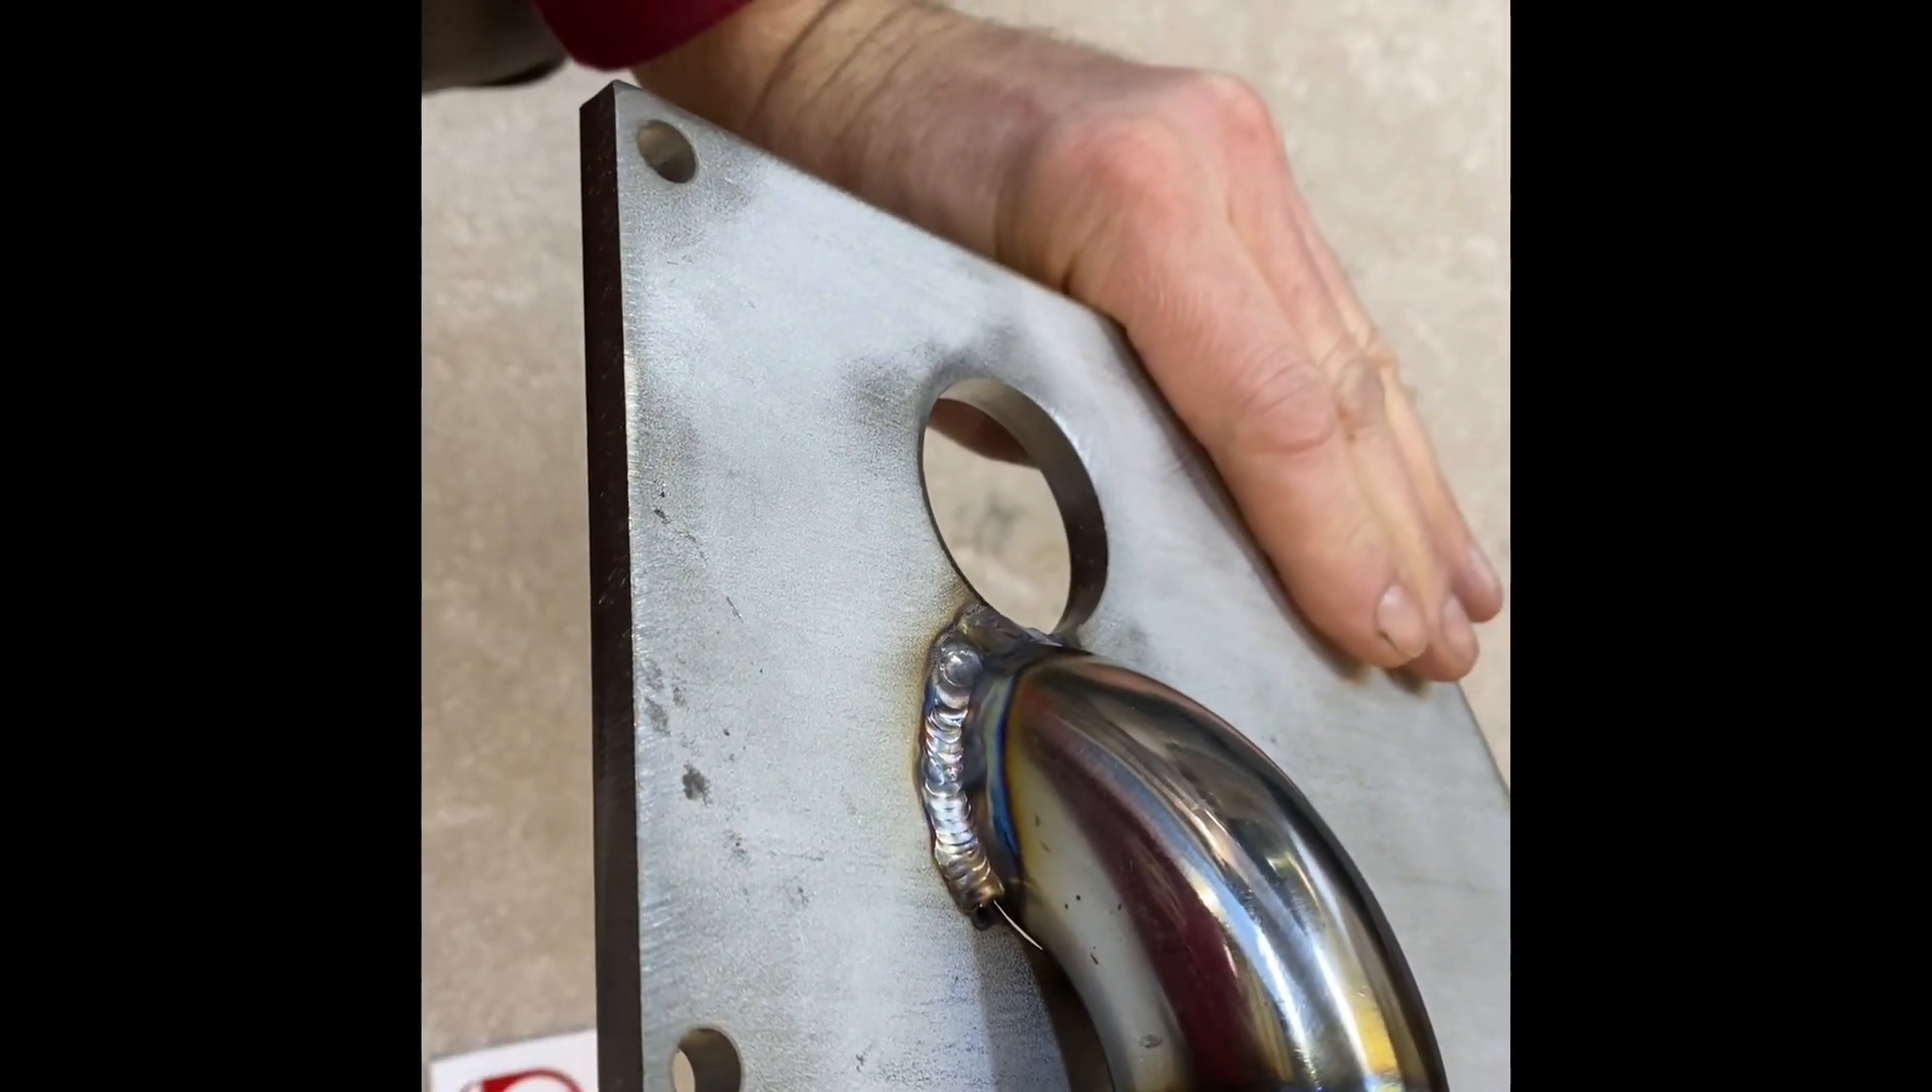You can see on this side I've just drifted the tube out and then welded it.